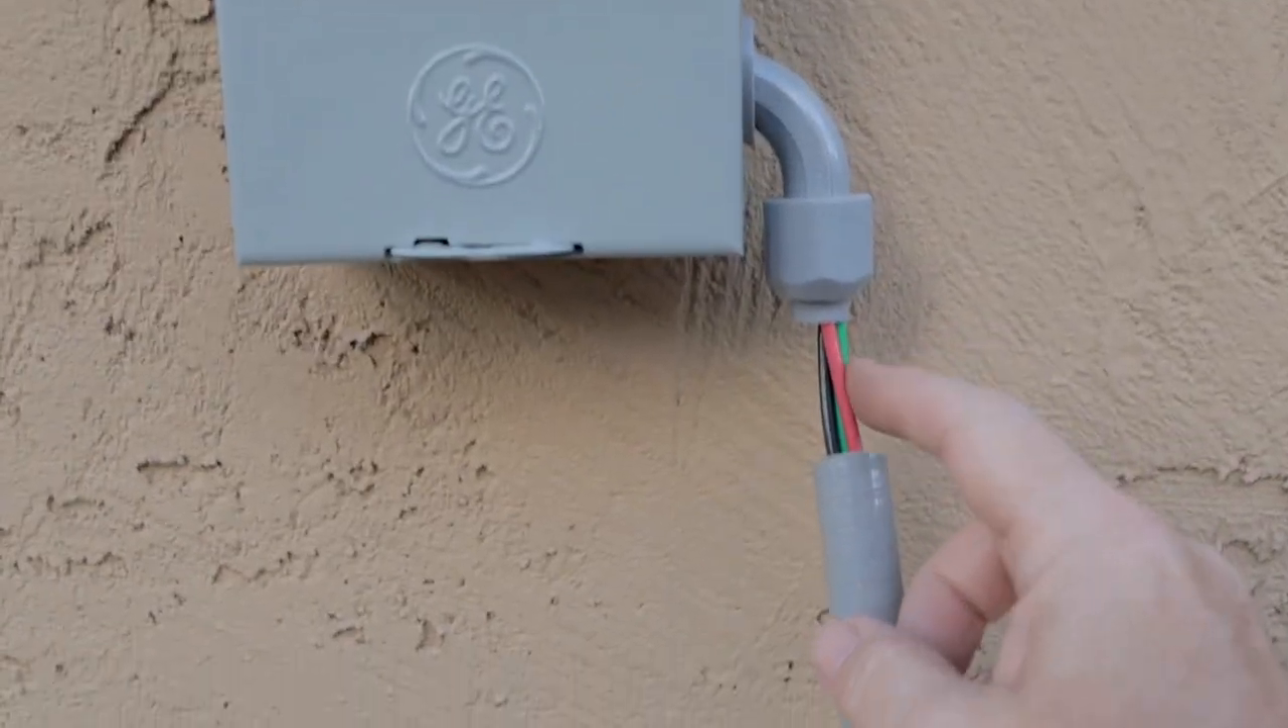And again, I have to fix this and push that back up in there.